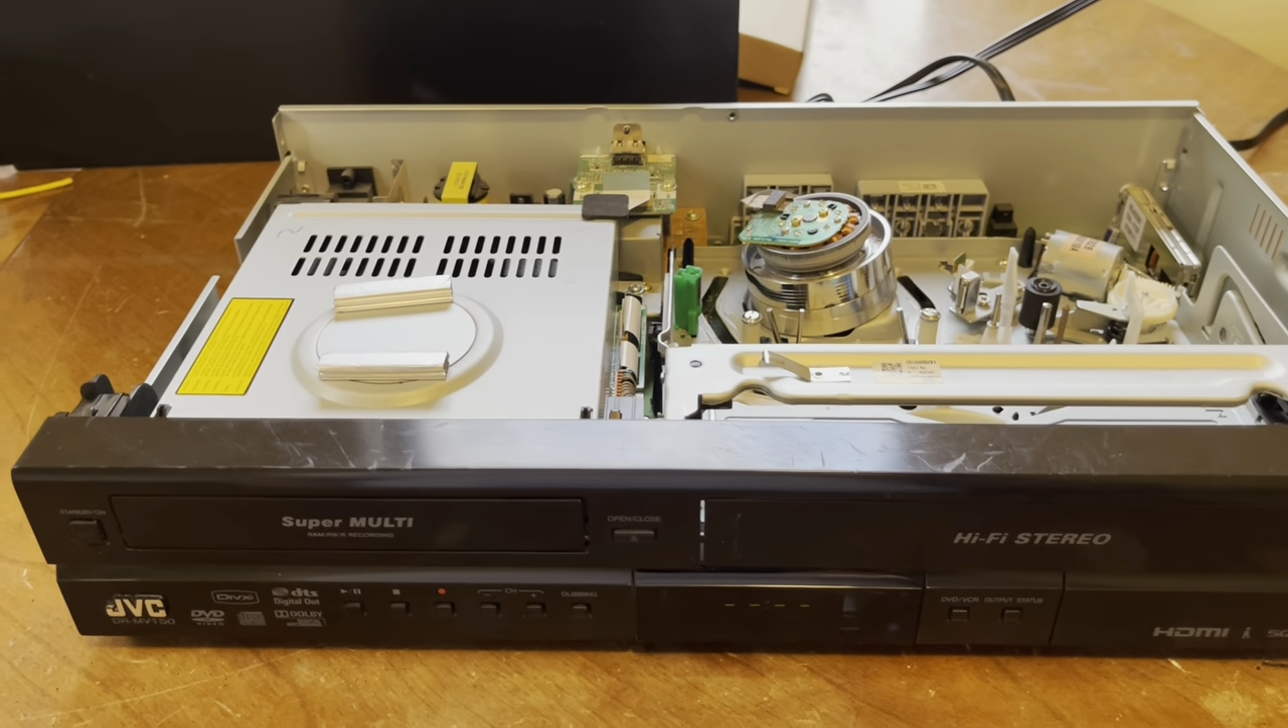So went ahead and finished reinstalling the DVD recorder back into the machine, the front panel and everything.